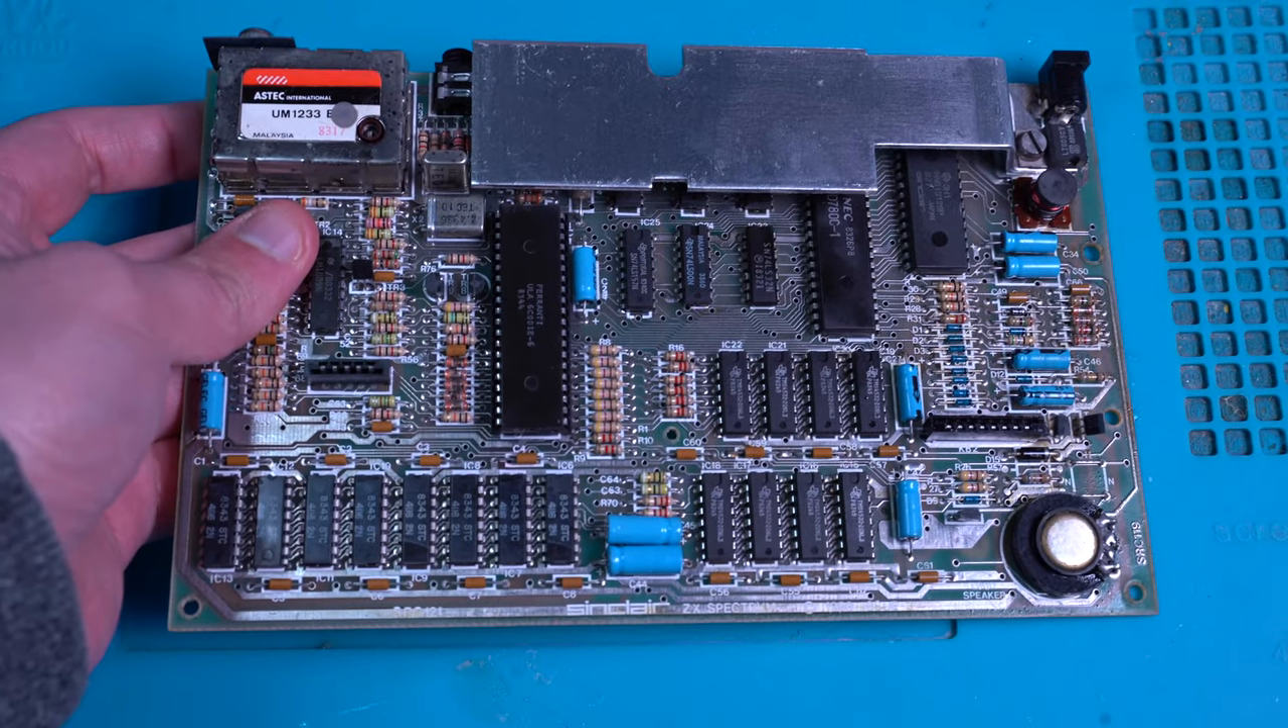With the main board now removed let's now talk about the ZX Spectrum's hardware.